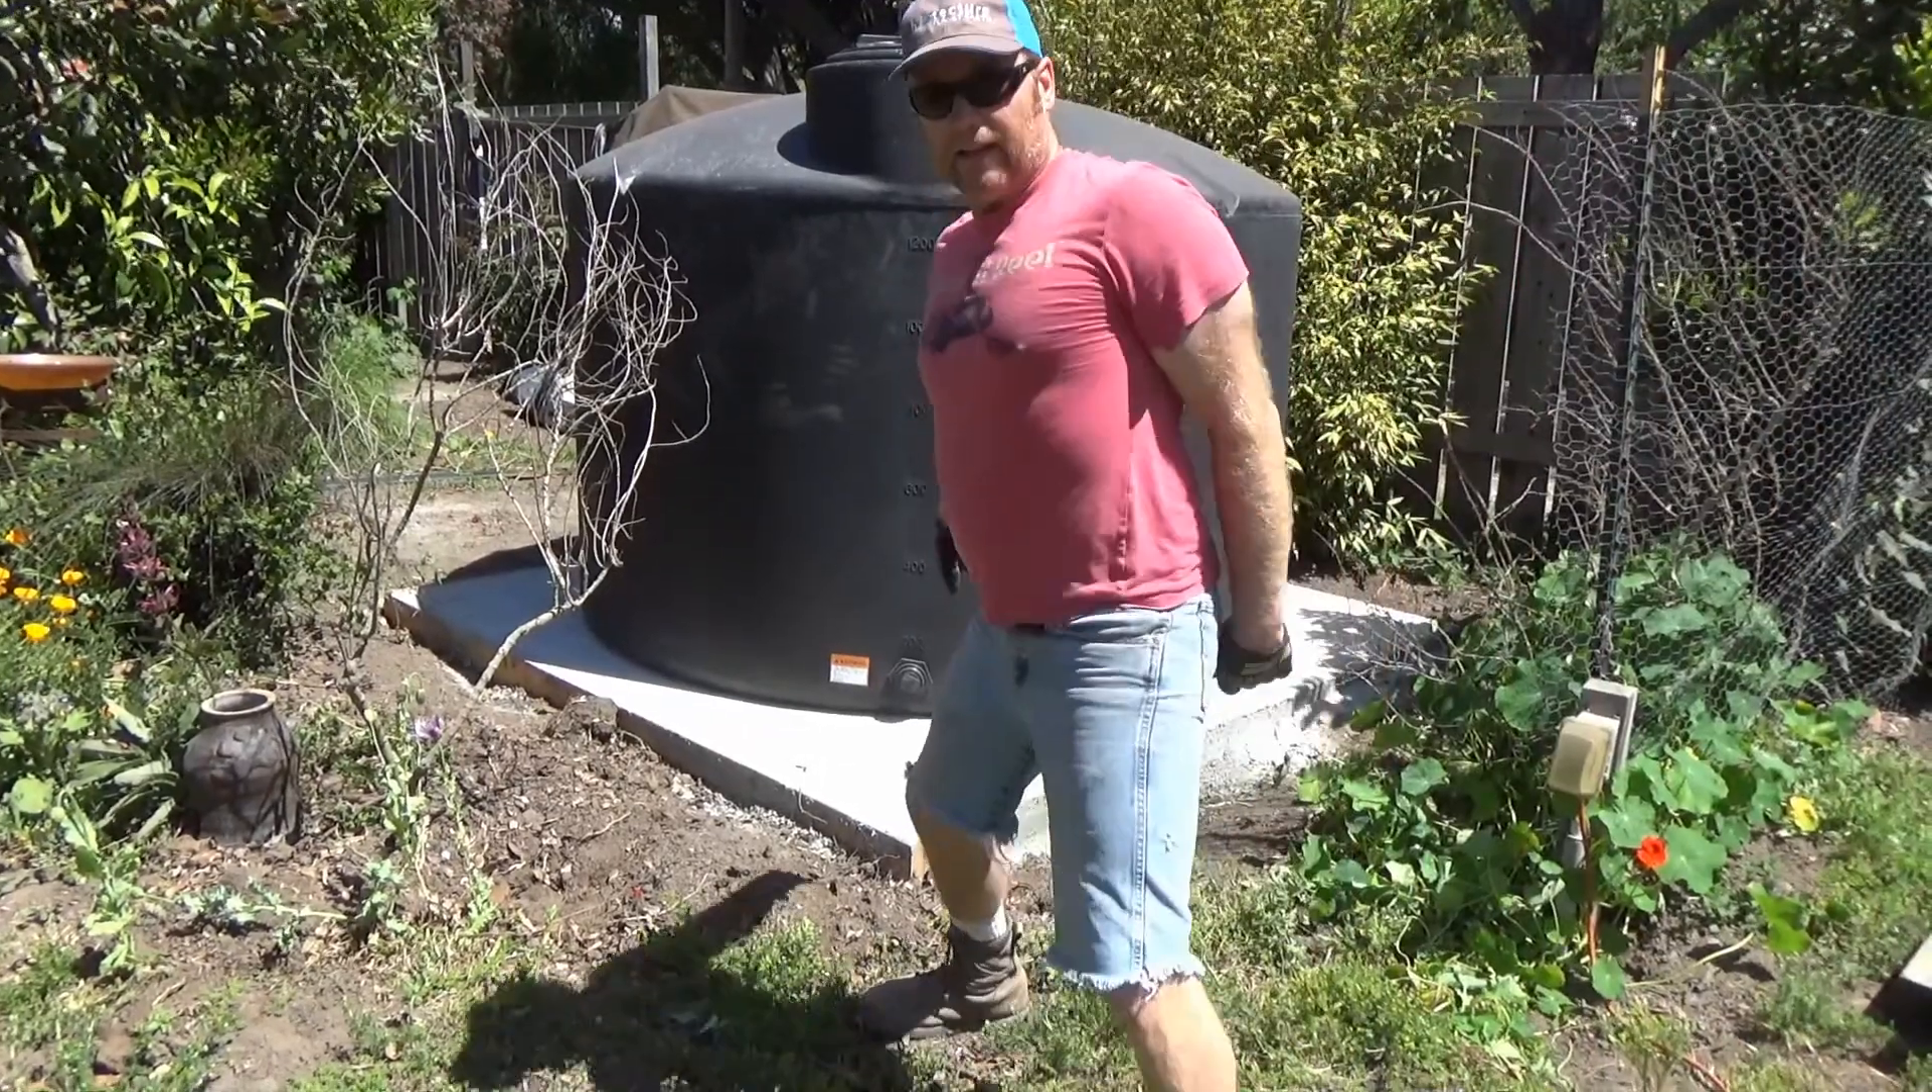So the tank is now on the slab. Just have to rotate it into the right position.